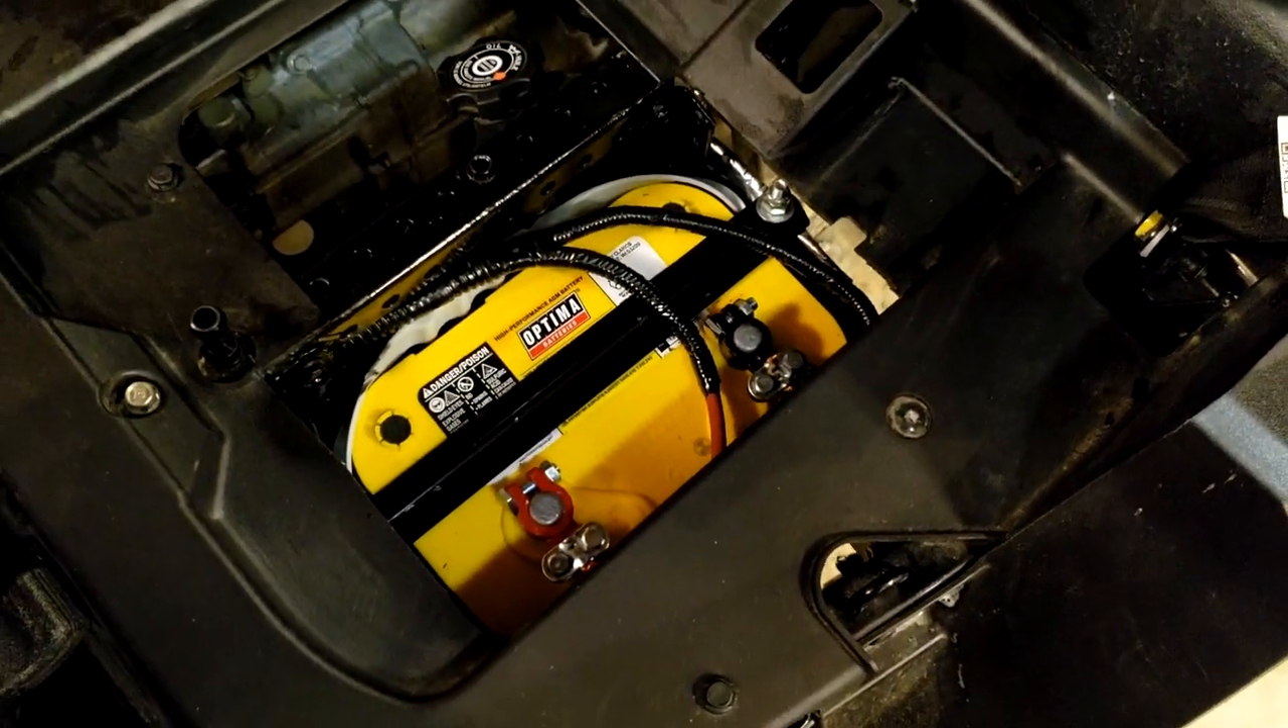All right so here's our finished product the battery cables run over here everything's connected working.